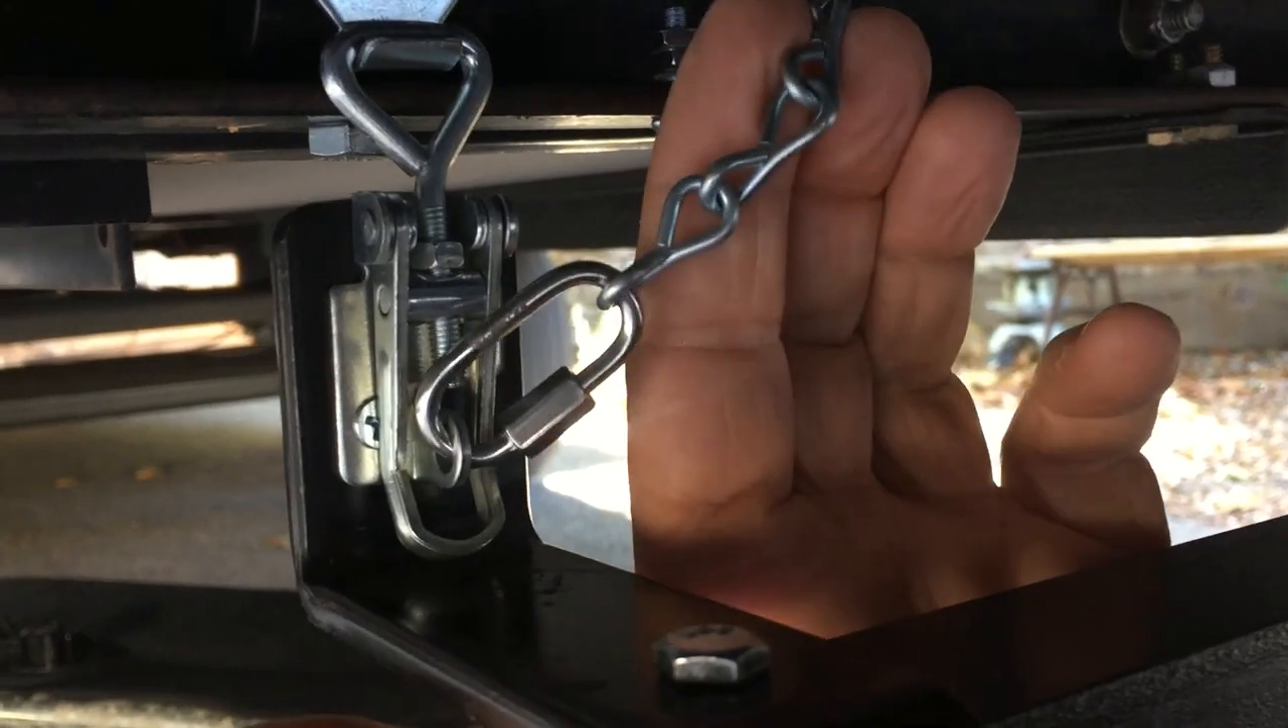So I got a chain on here.